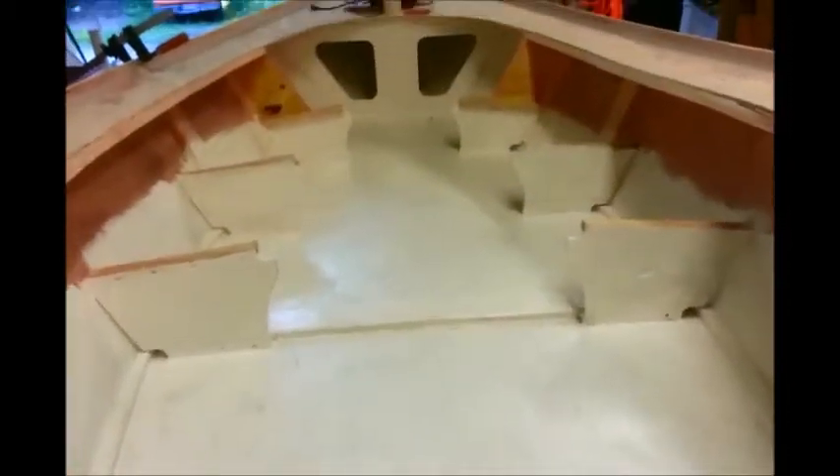We've put on our top rail on both sides glue and some brads to hold it, and we've painted the interior with the first coat of a two-part epoxy paint.